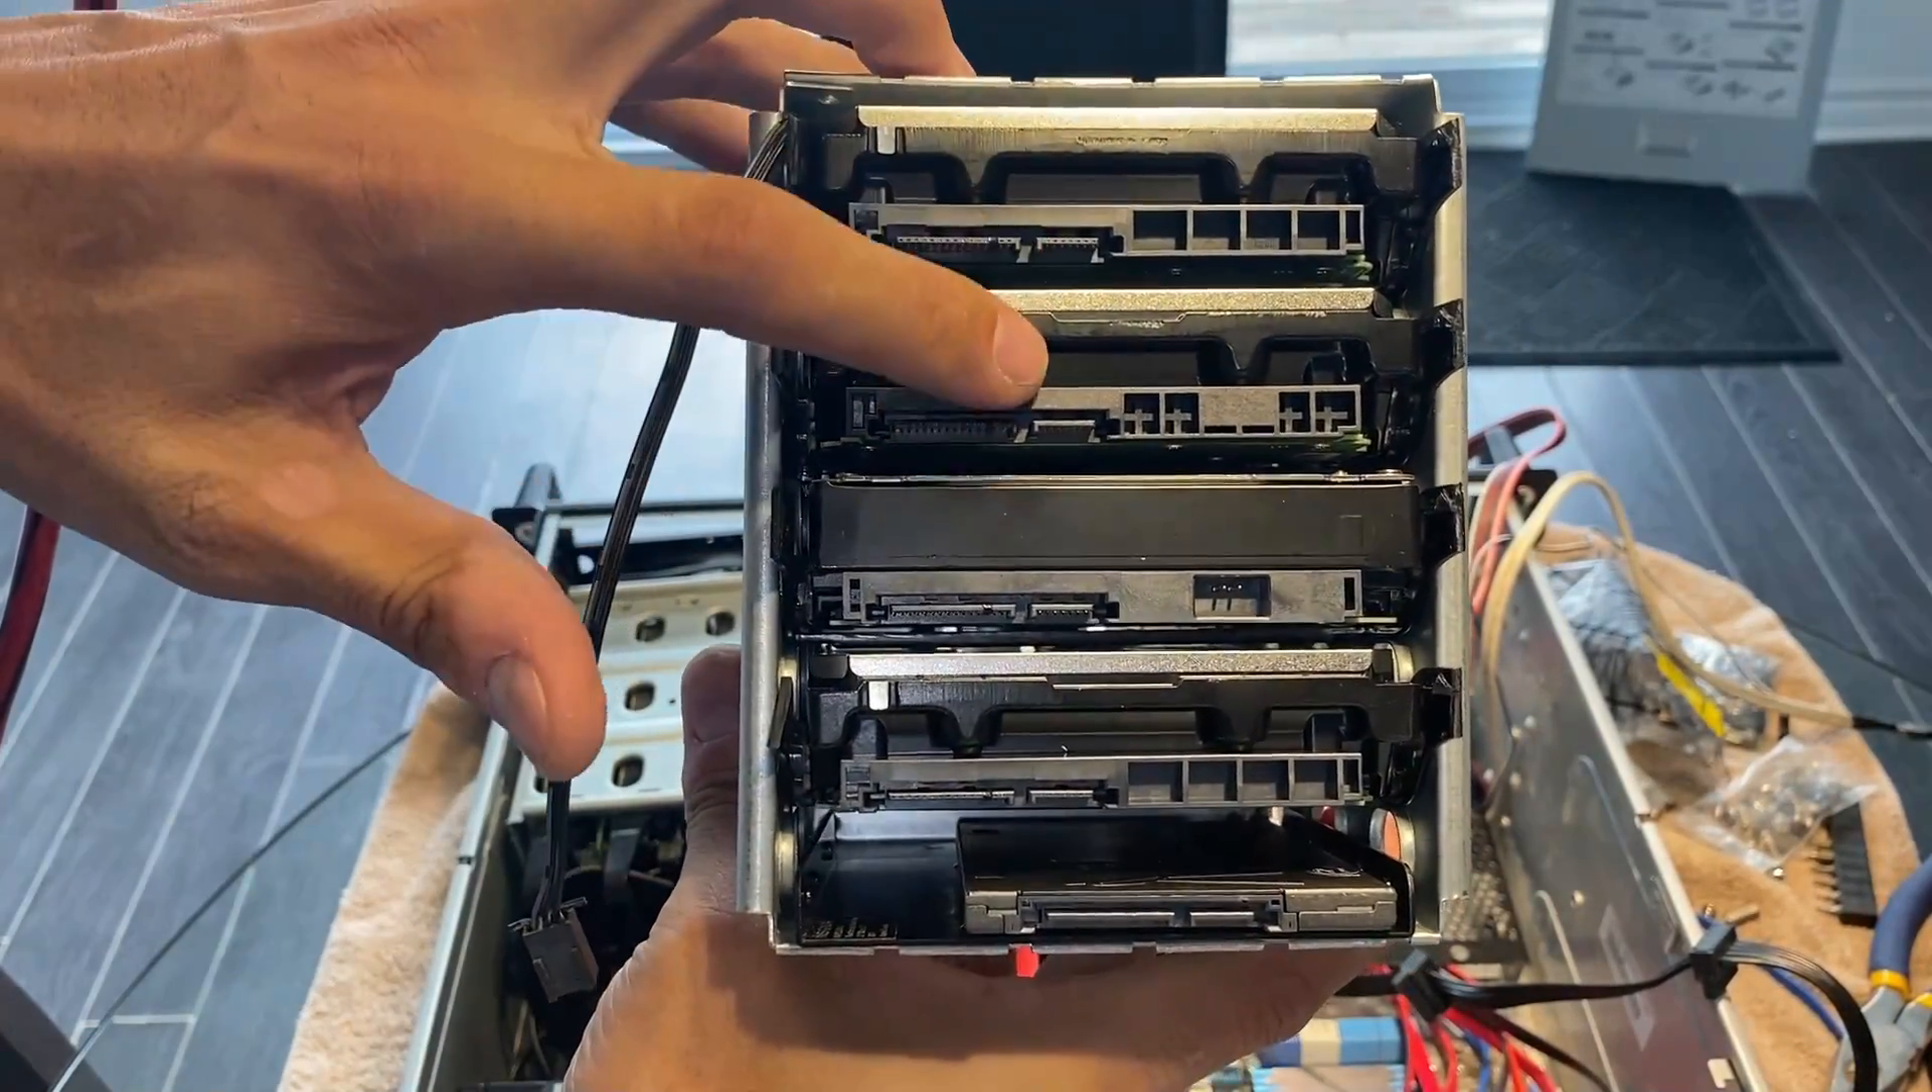So we've got all five drives installed here one two three four and then the operating system is on a sled down here that's double sided taped.